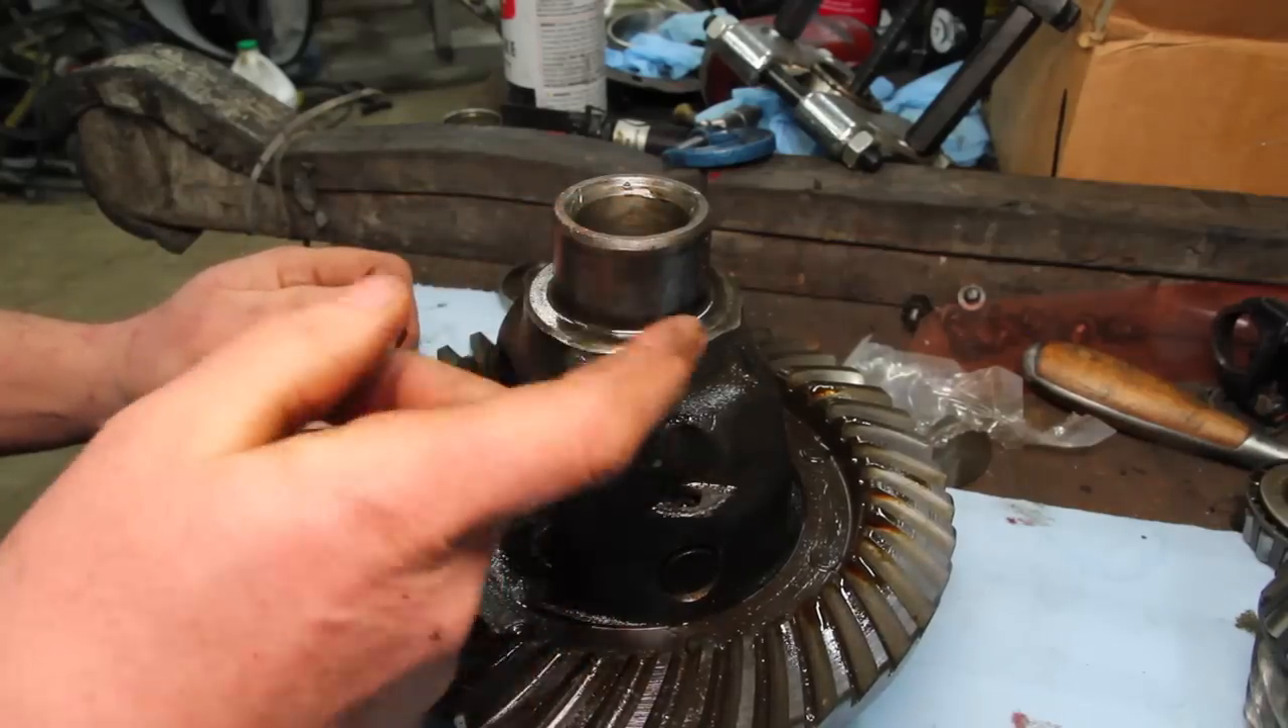Now I already pulled the bearing off of one side of the carrier.